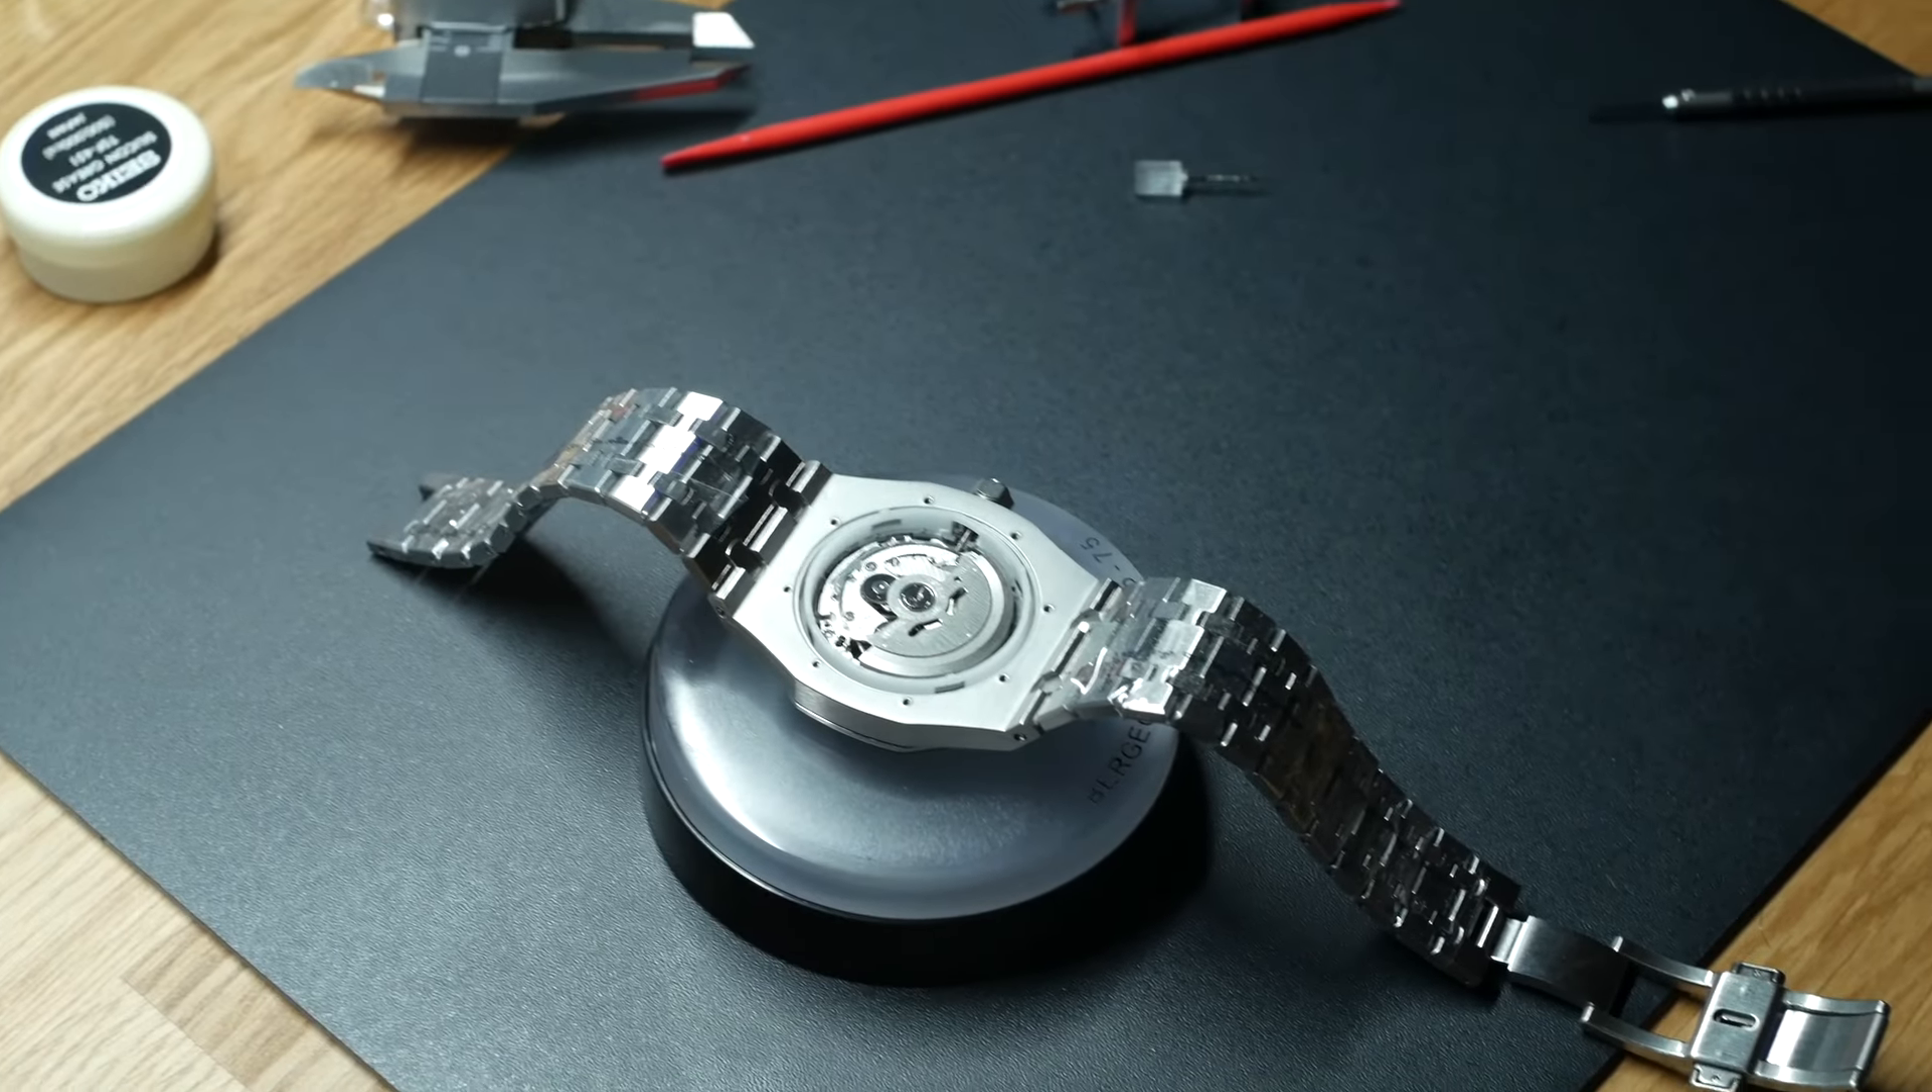On n'a plus qu'à mettre le fond de boîtier.